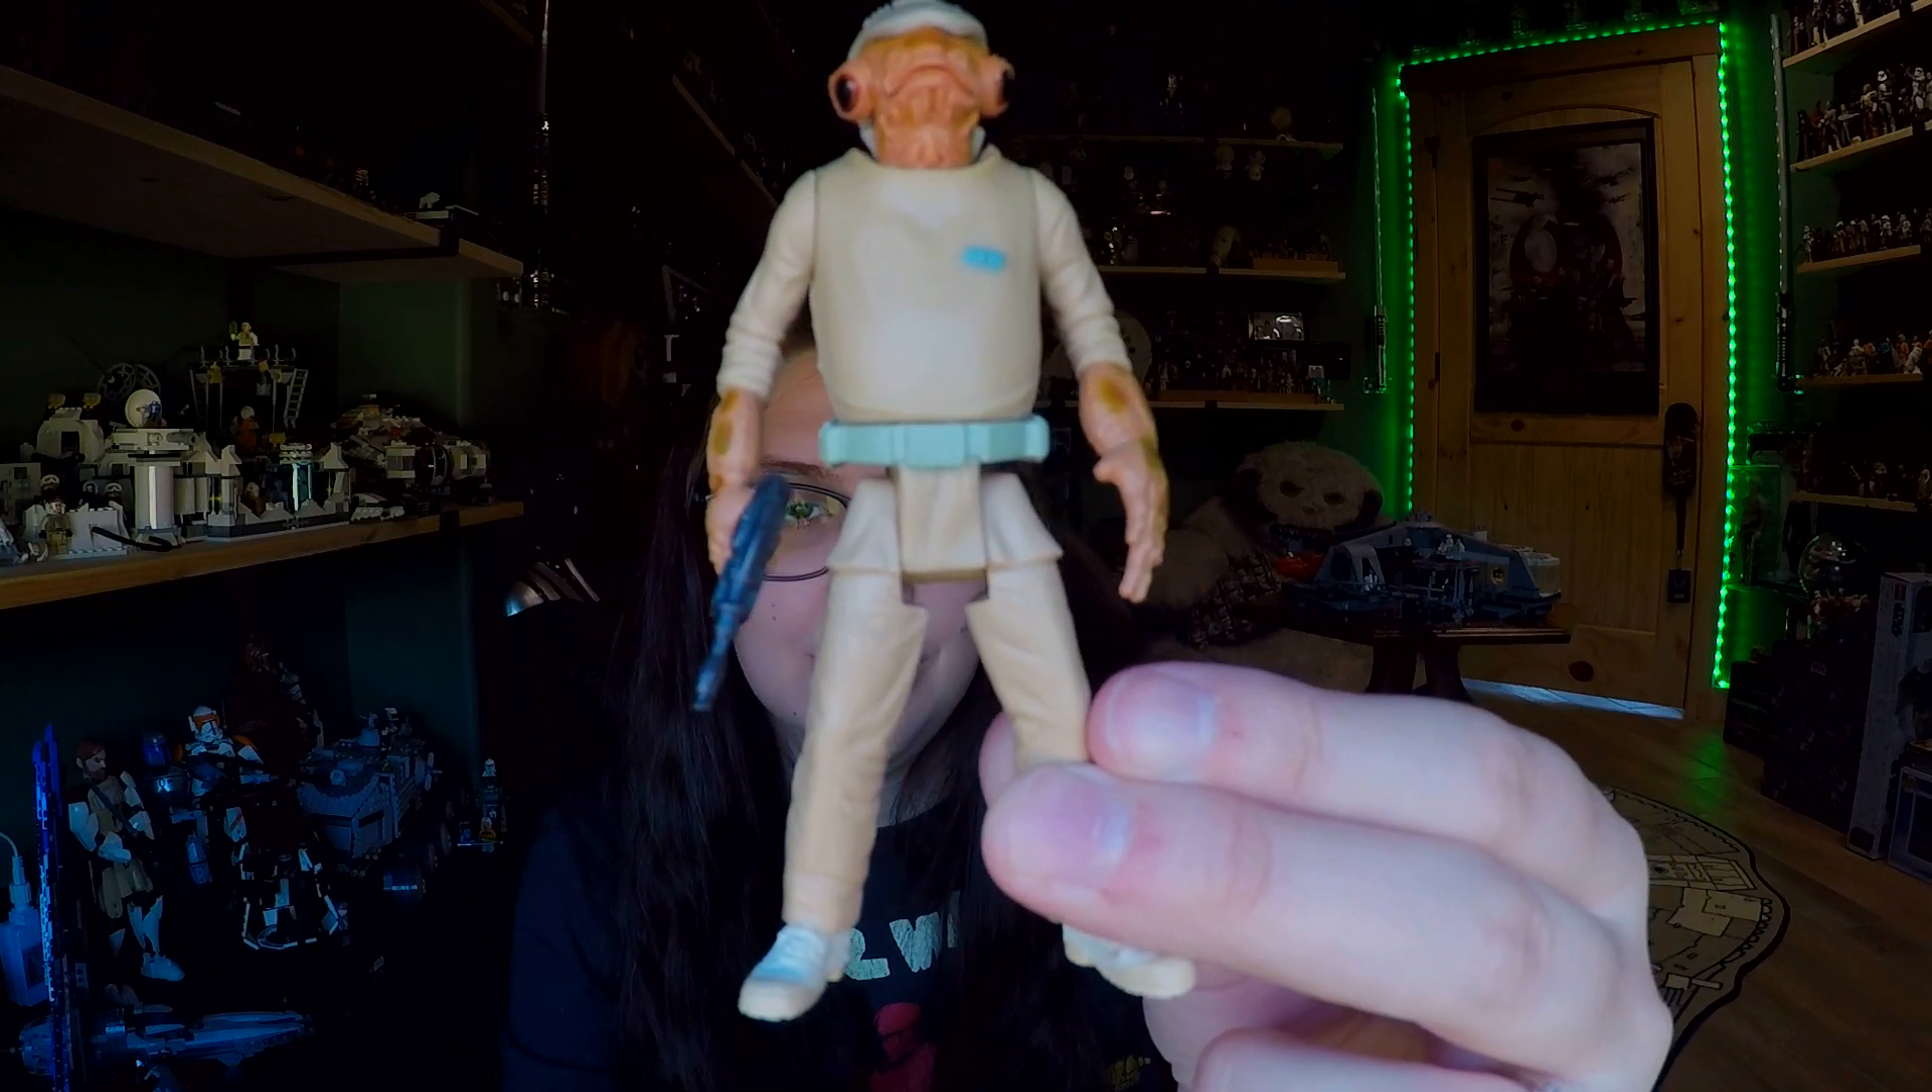There is a huge amount of gap between his thighs here and then his torso and his legs.